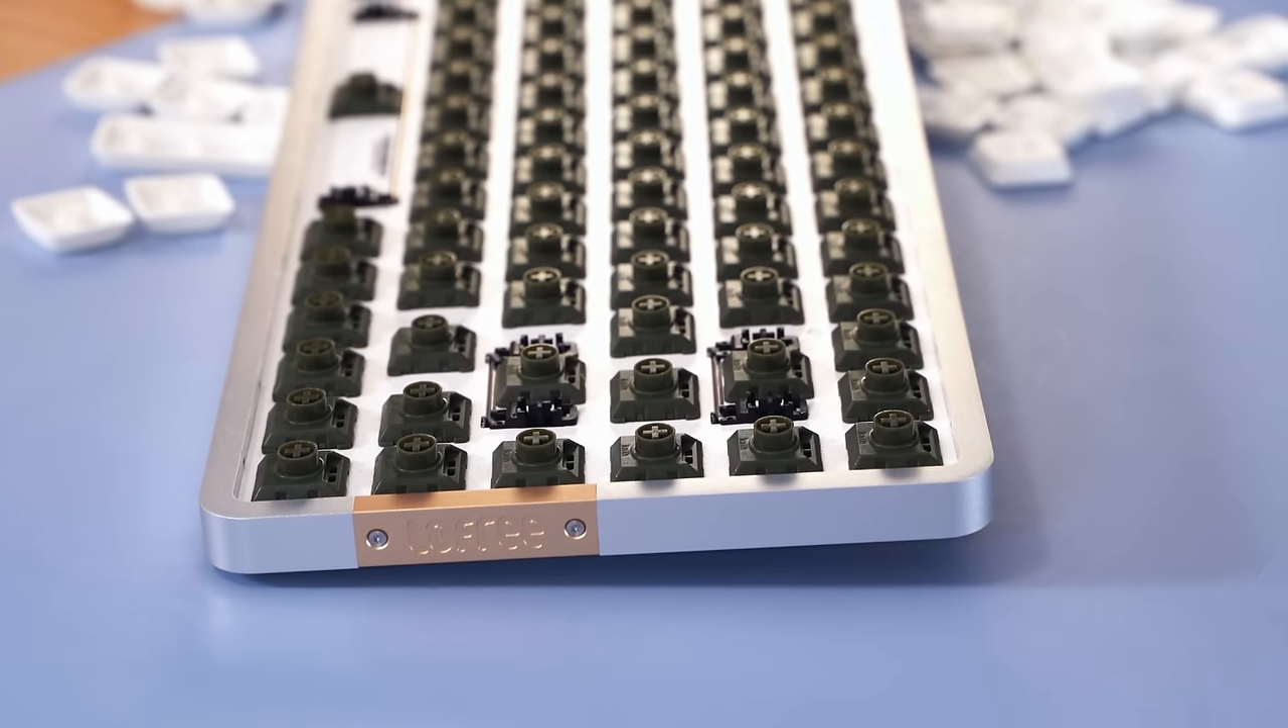Like, I felt like these switches were a little bit too close to the side of the case.